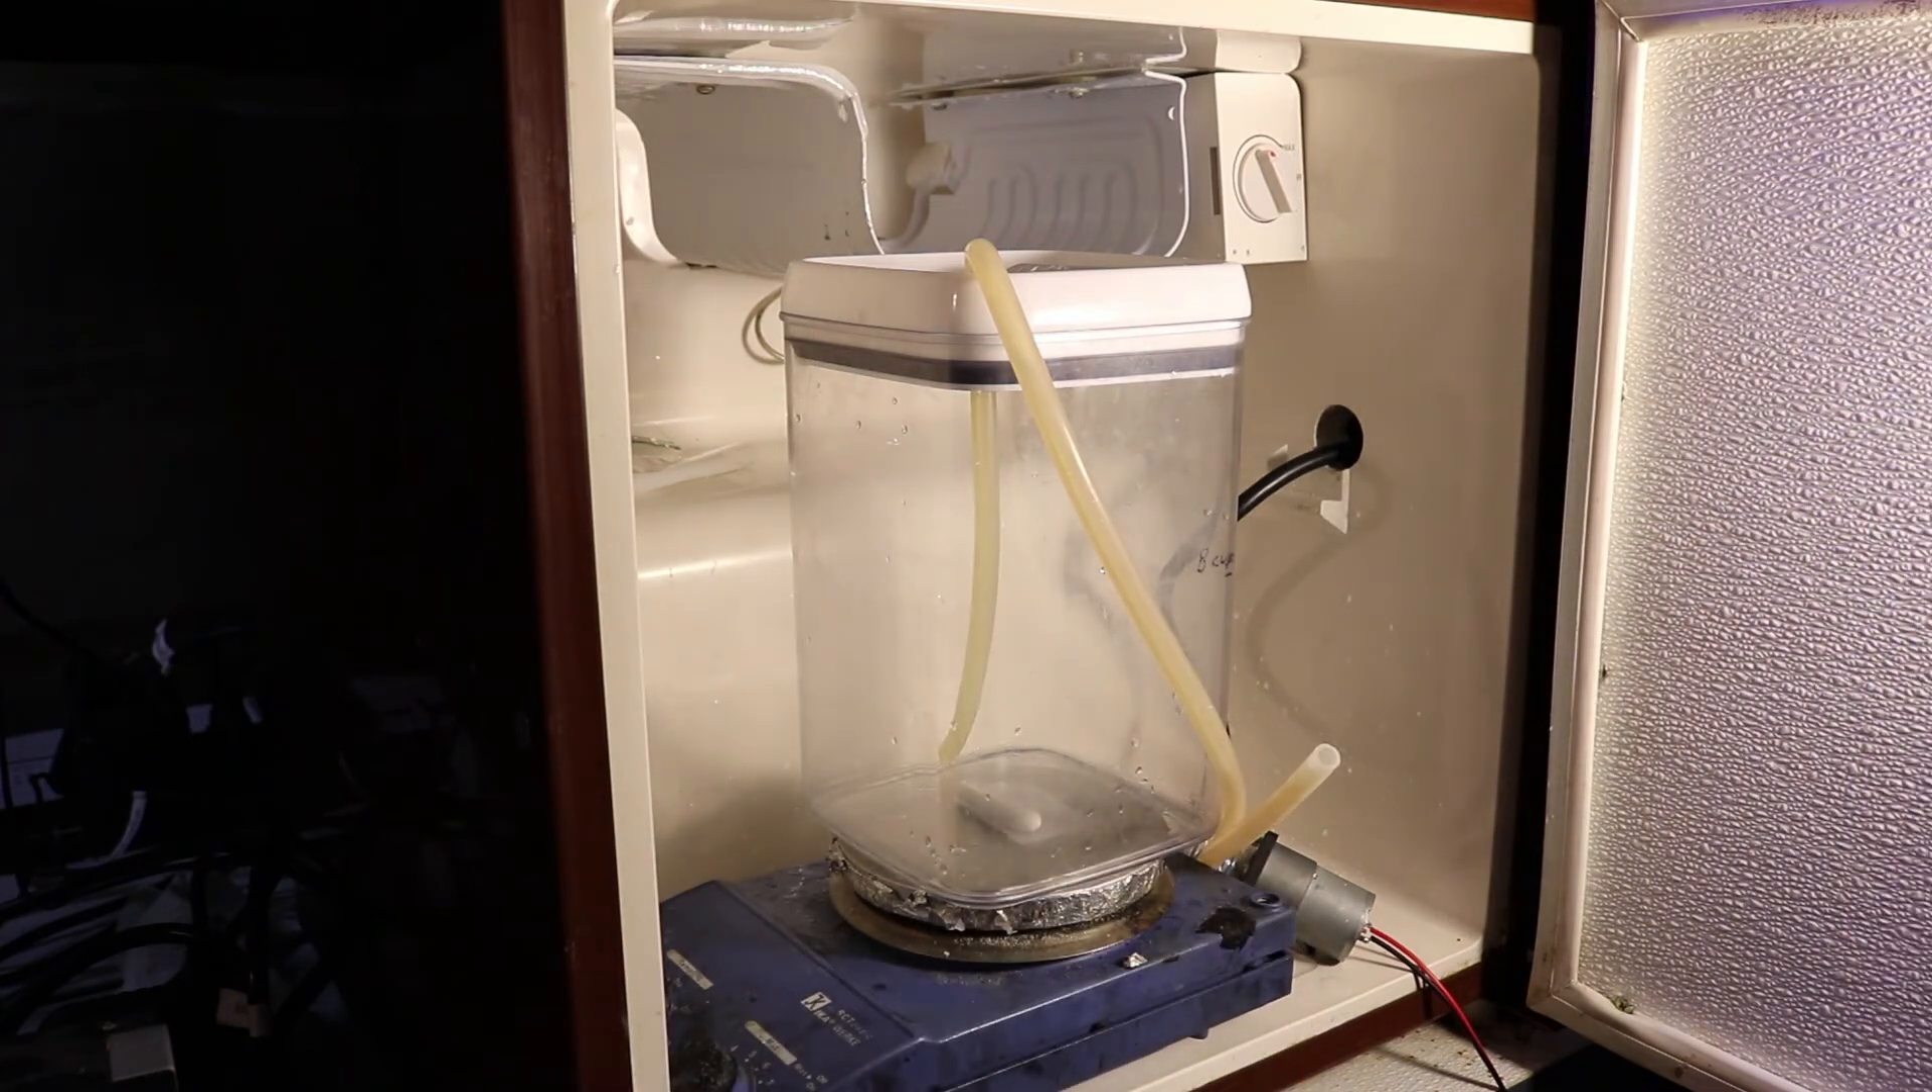Alright, so I've put the stir plate in the mini fridge and ran the wire through the hole that we drilled.